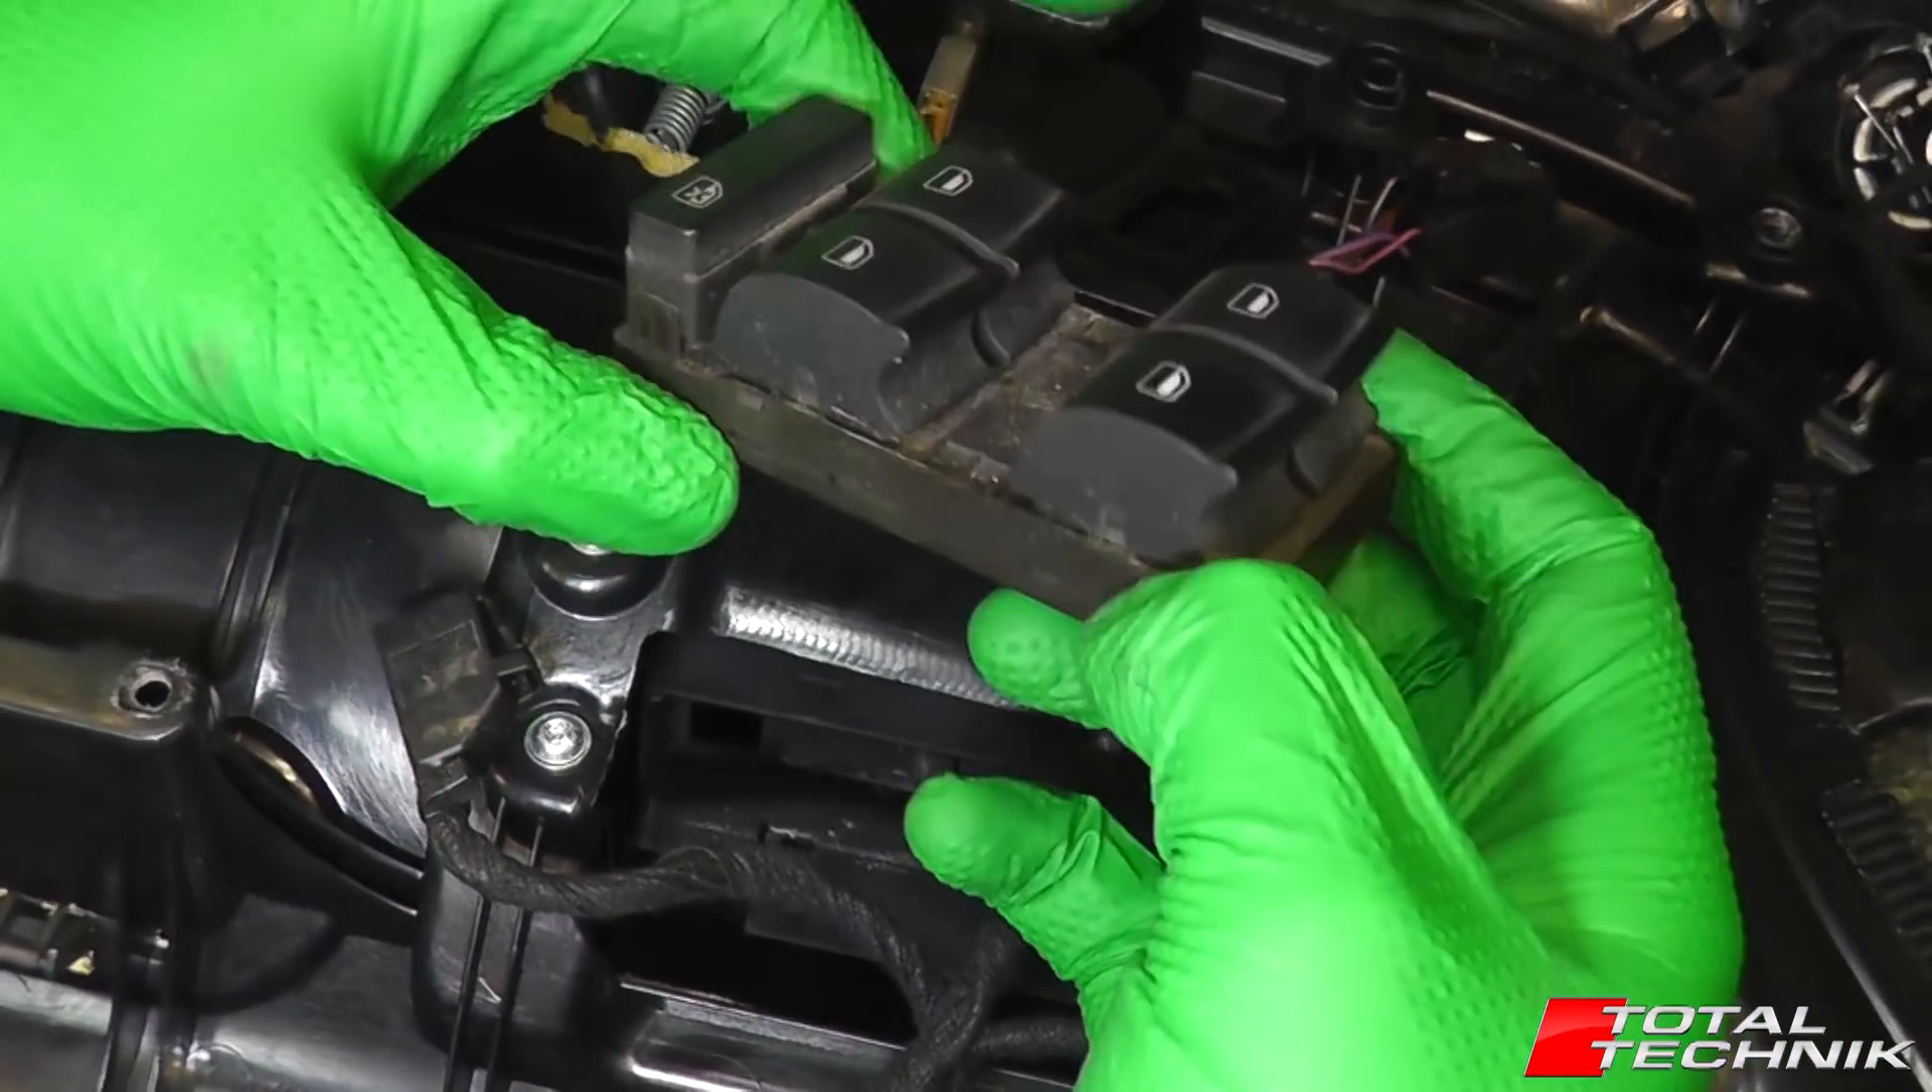So that is your main electric window switch completely removed and good to go.